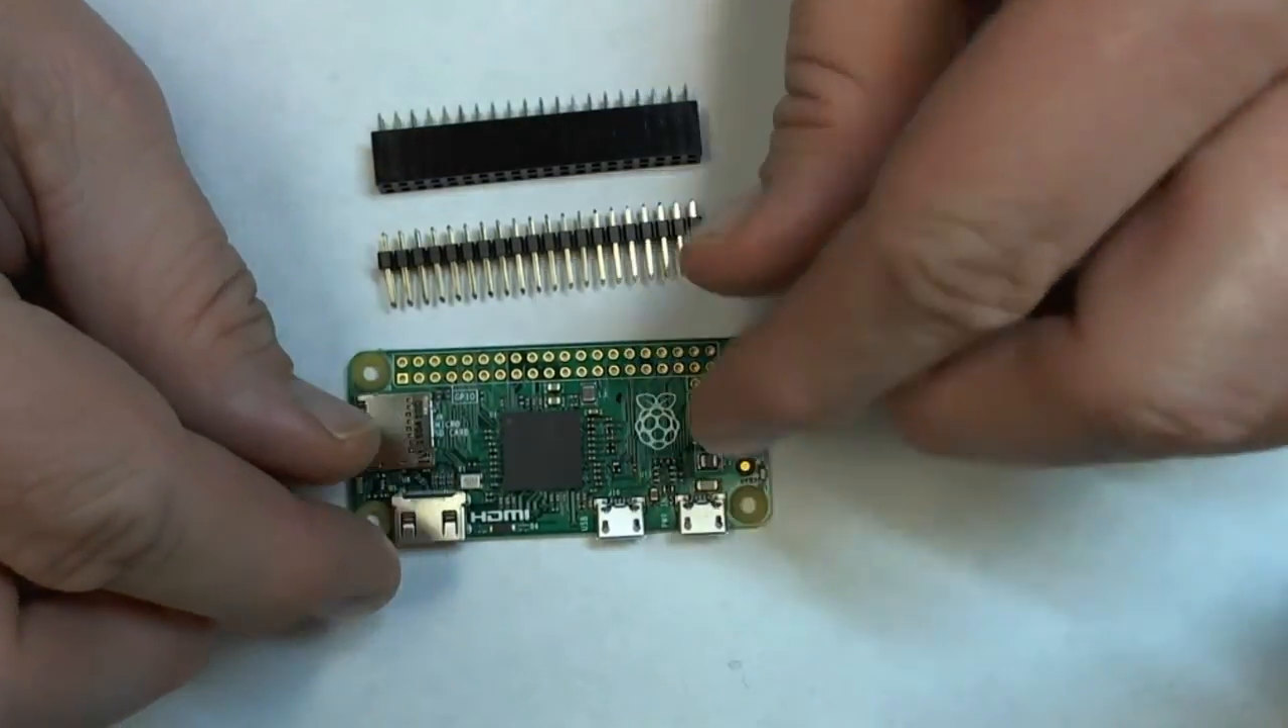Okay, so here we have a close -up of the pi zero before we put the pins in.